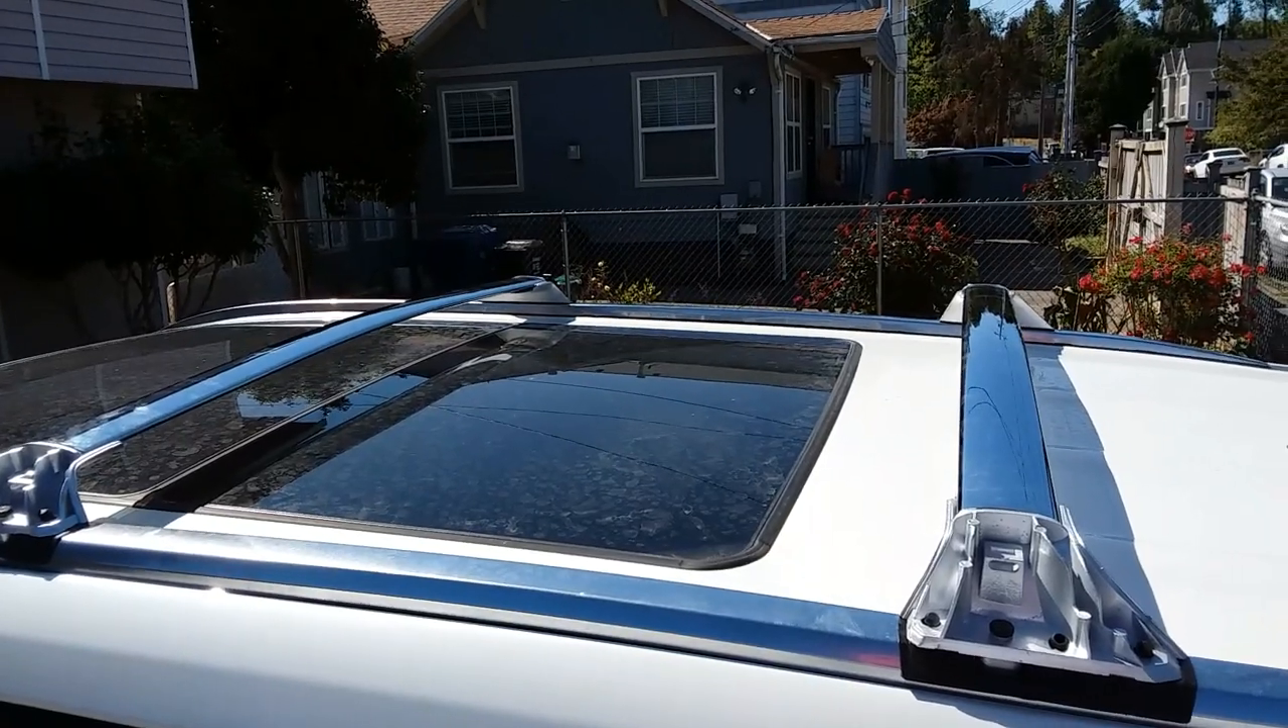Last thing we have to do is put back on the chrome mount covers and lock it again.